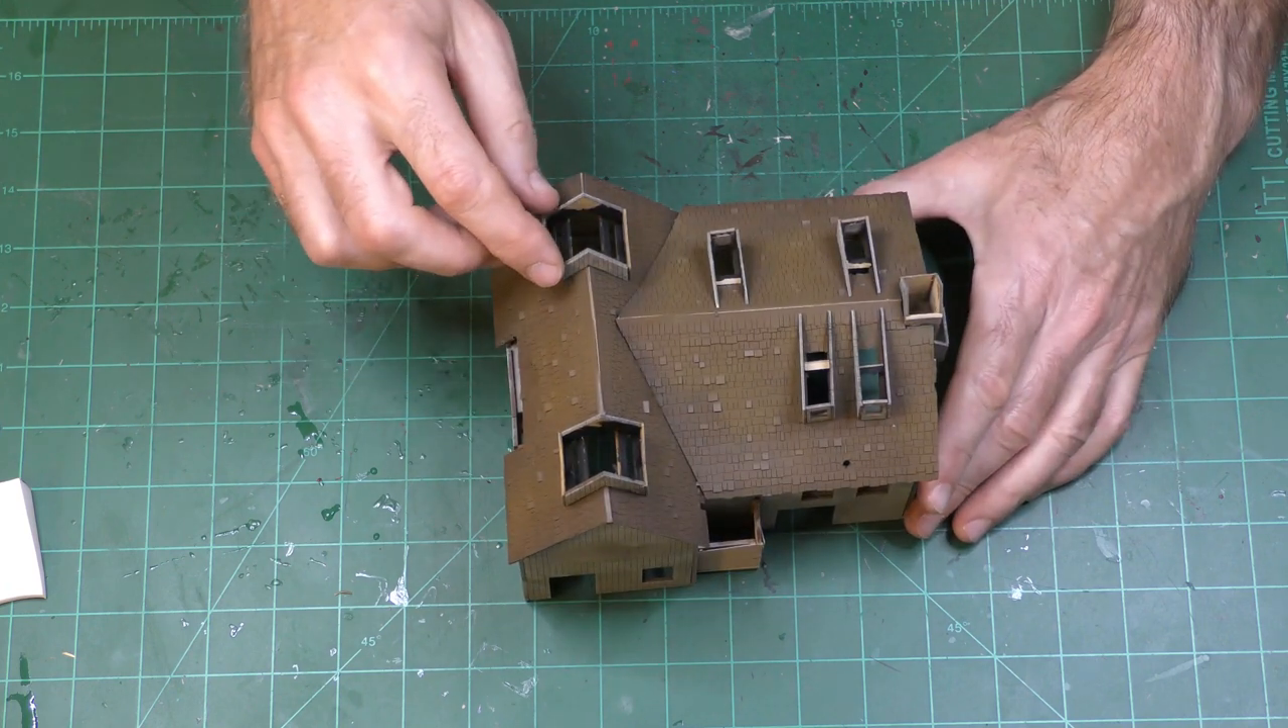At this point I have my dormers glued in place.